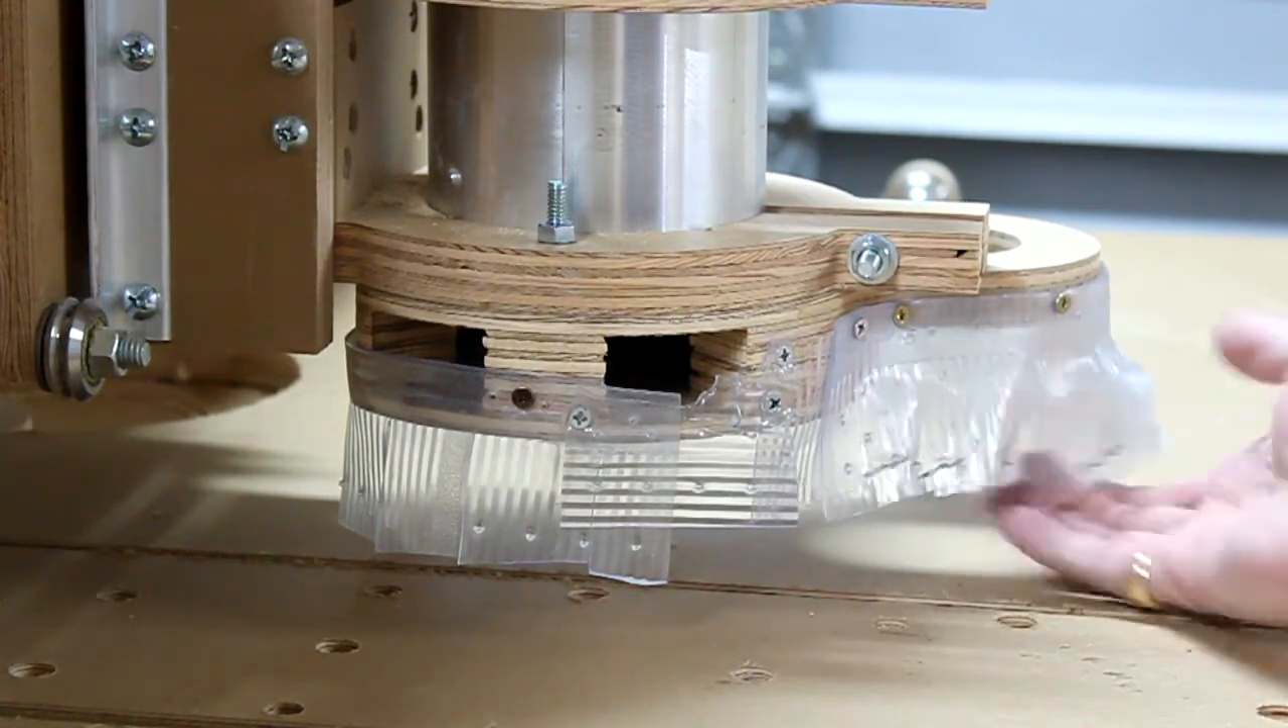Okay, I've installed the pieces back and I've also put on a really, really shabby job of a skirt.